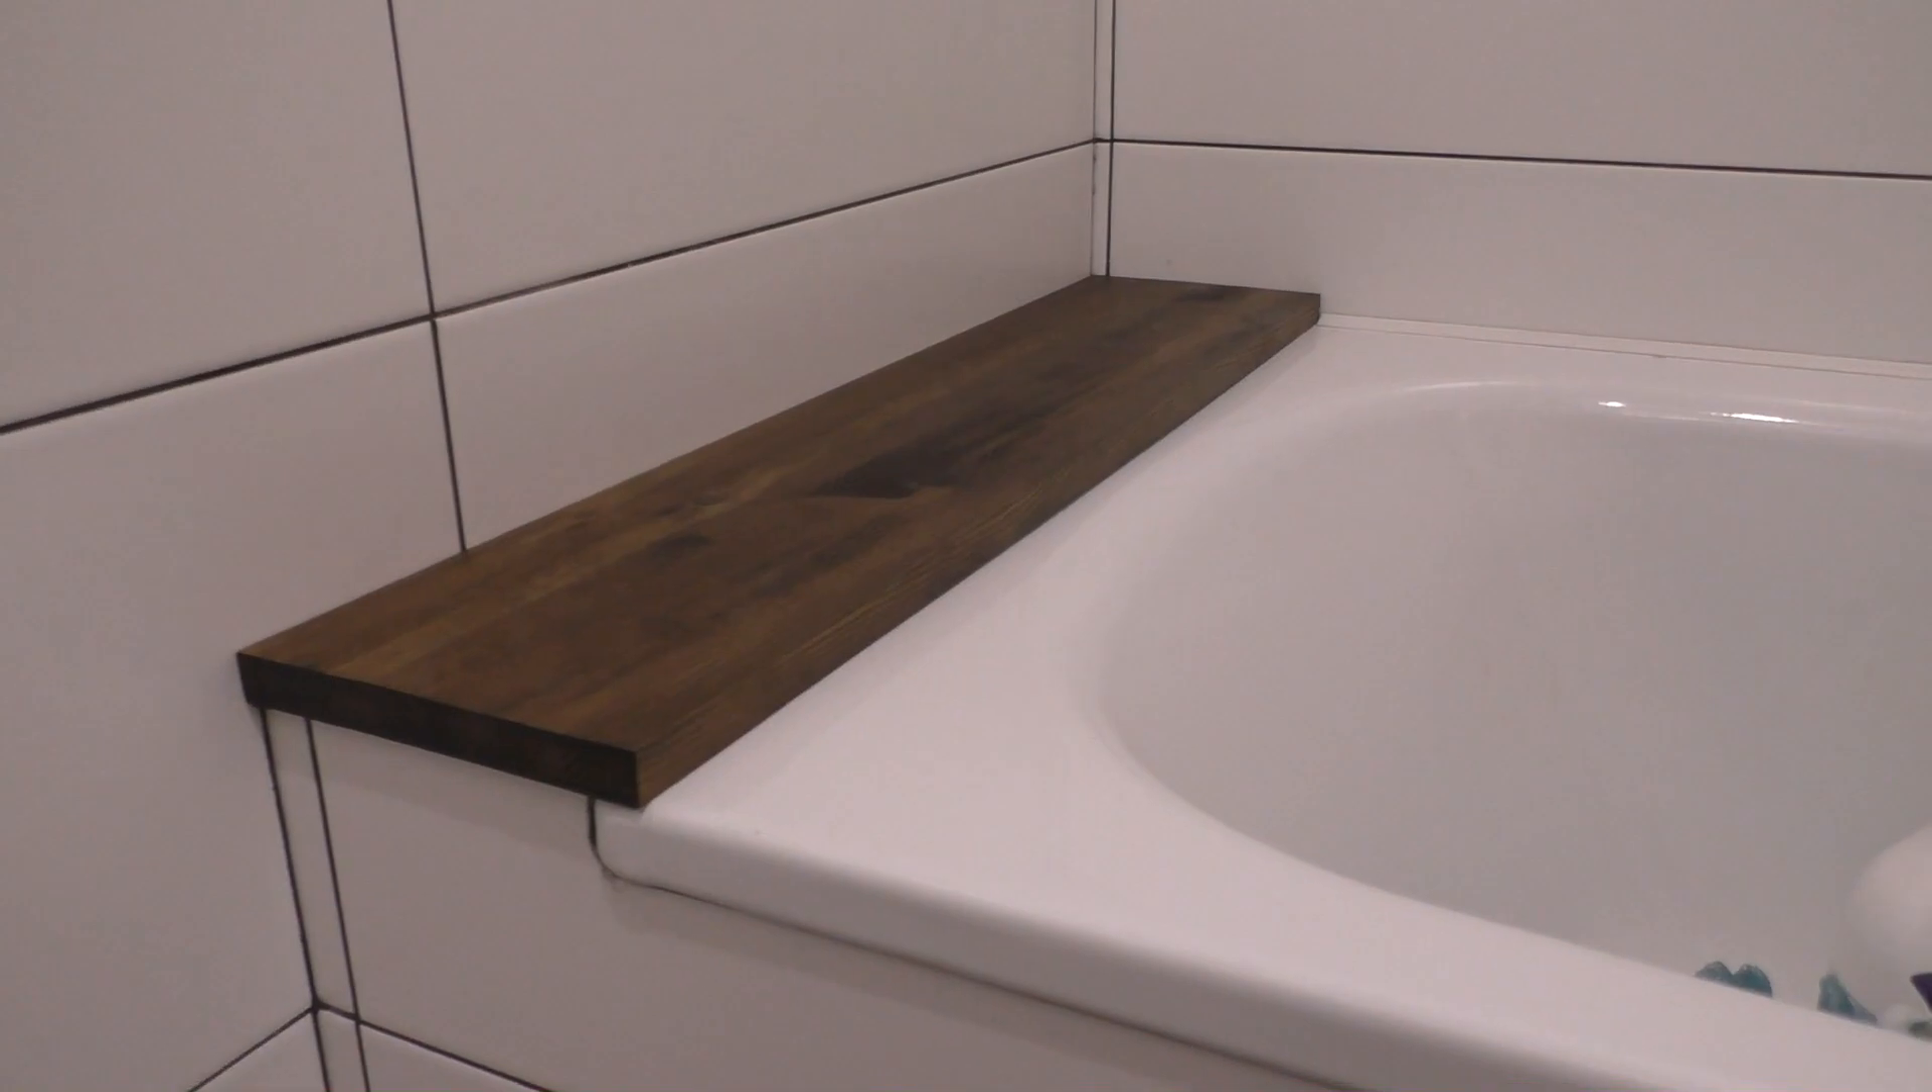Поставил я вот первую полочку именно на саму ванну.